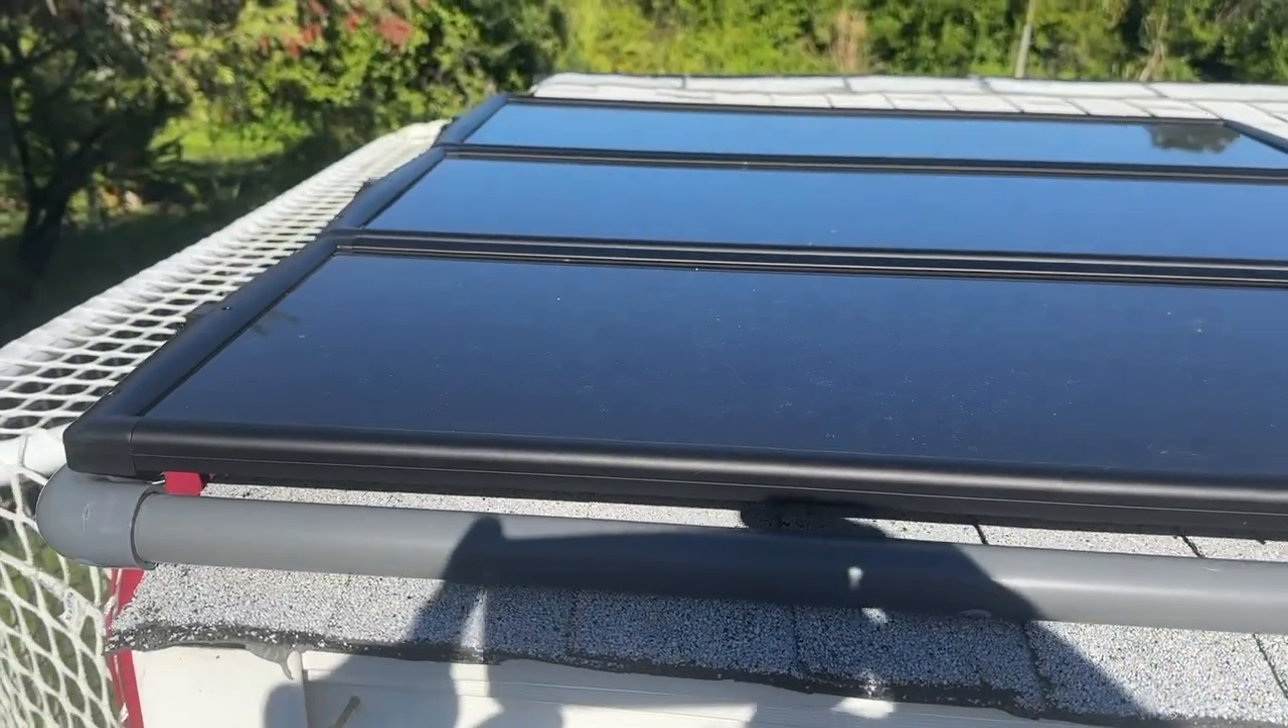Okay i finally completed the installation of the solar panels i put them on top of my shed right here.